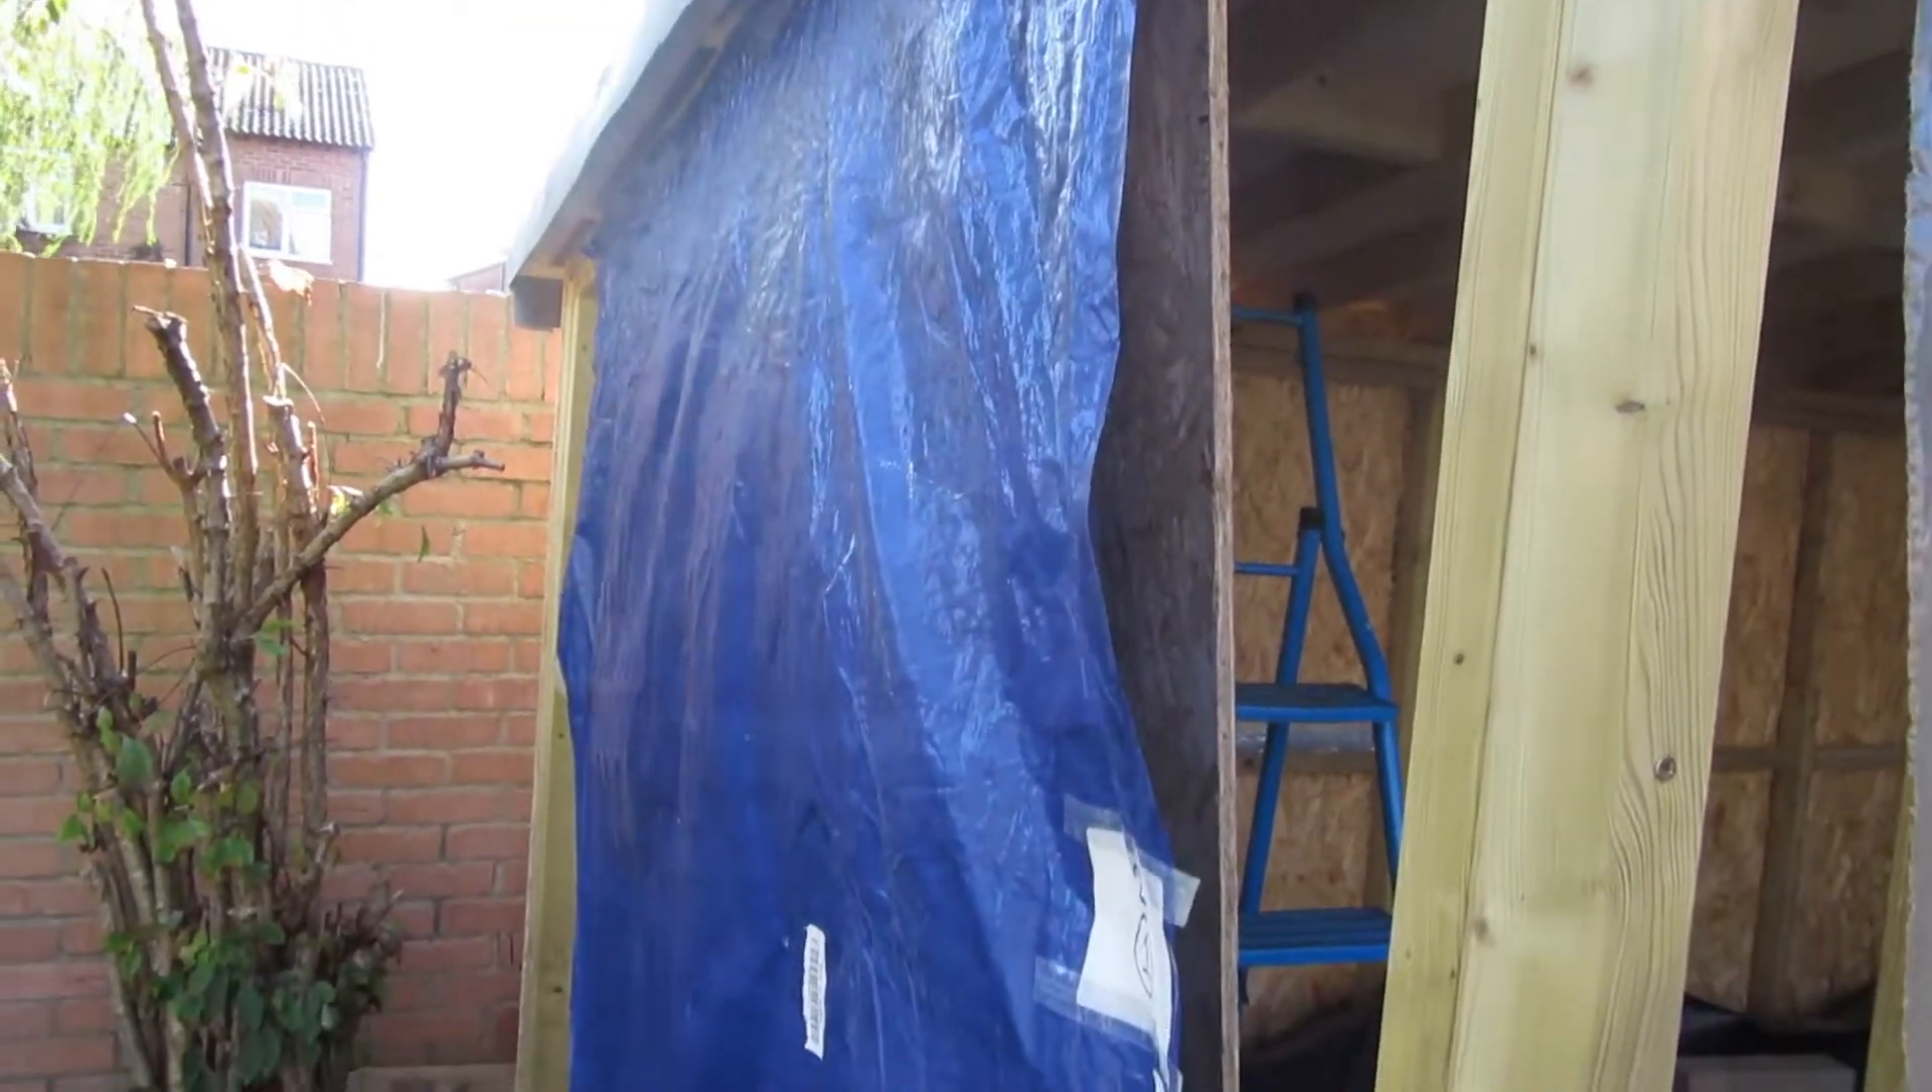Today's task is to get a side on here just got this blue plastic sheeting on at the moment need to get a proper board on today.